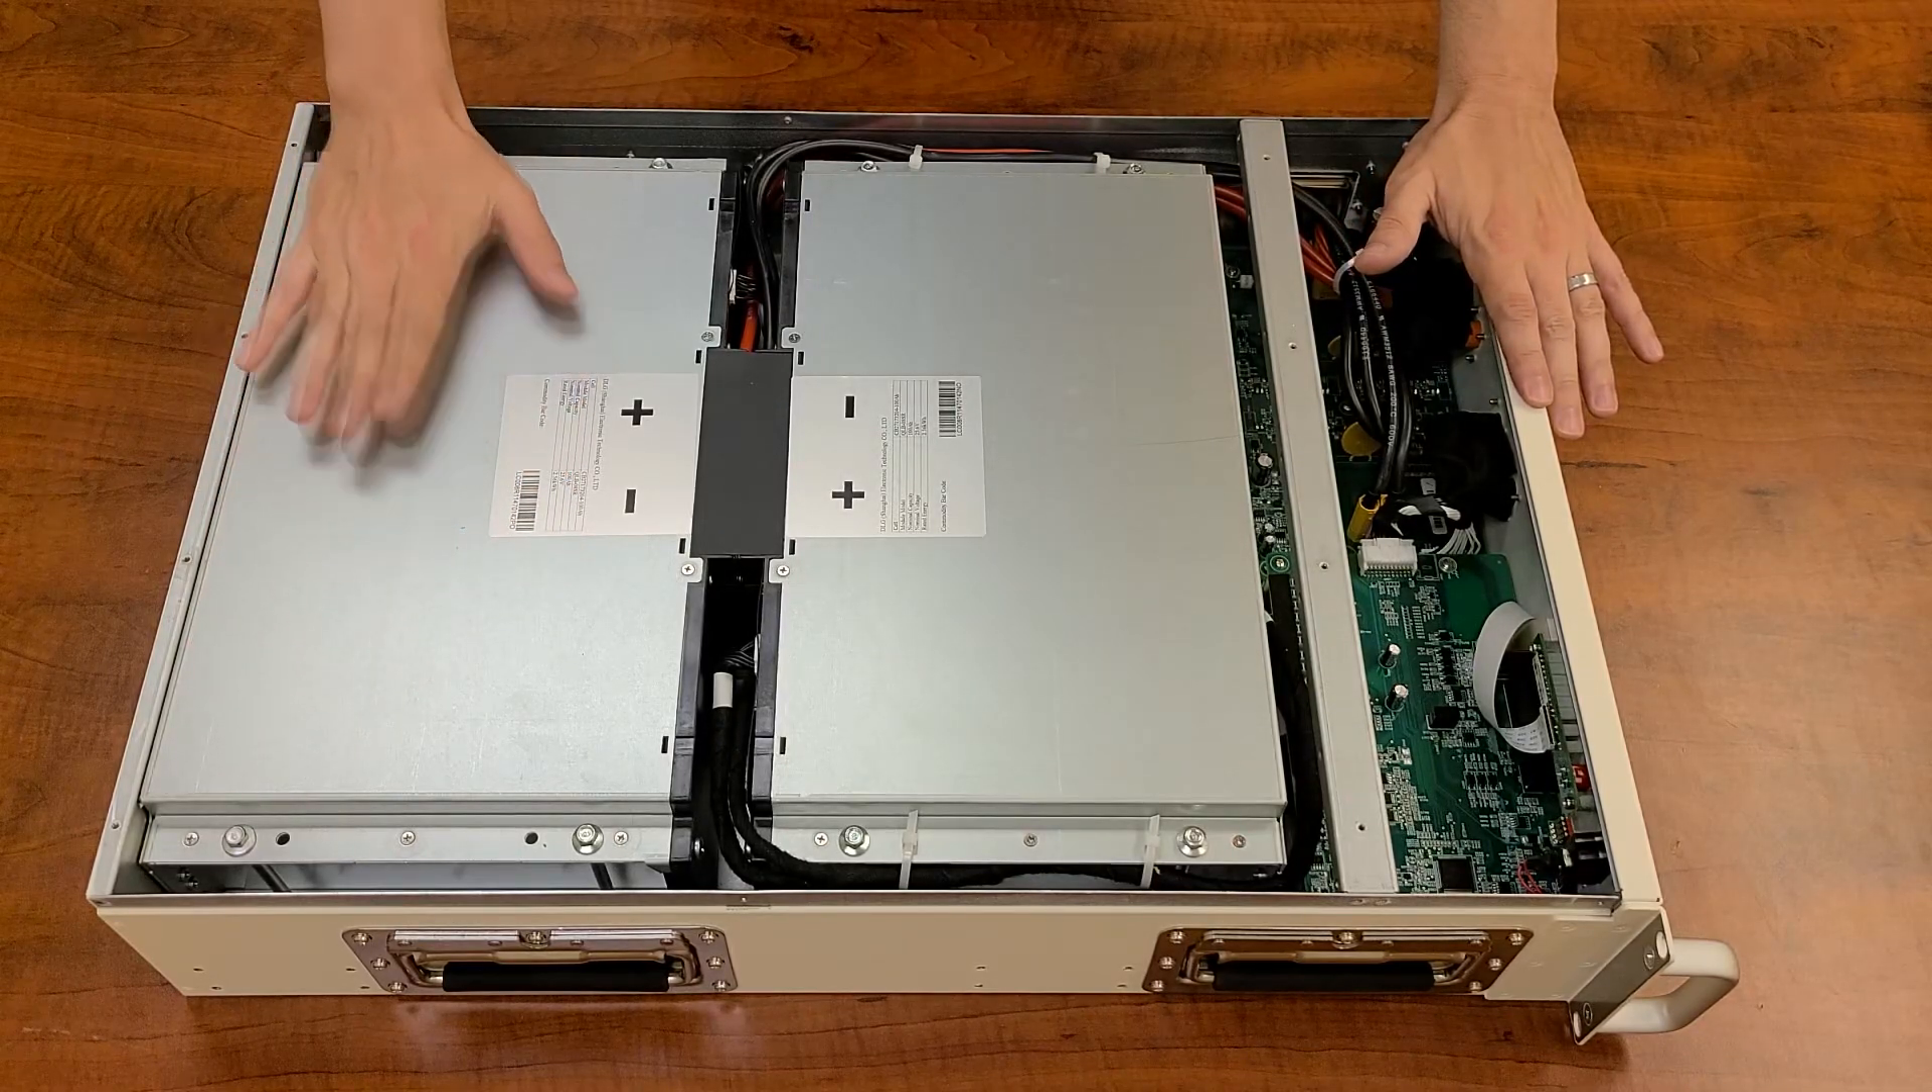We've got all of our cells encased.